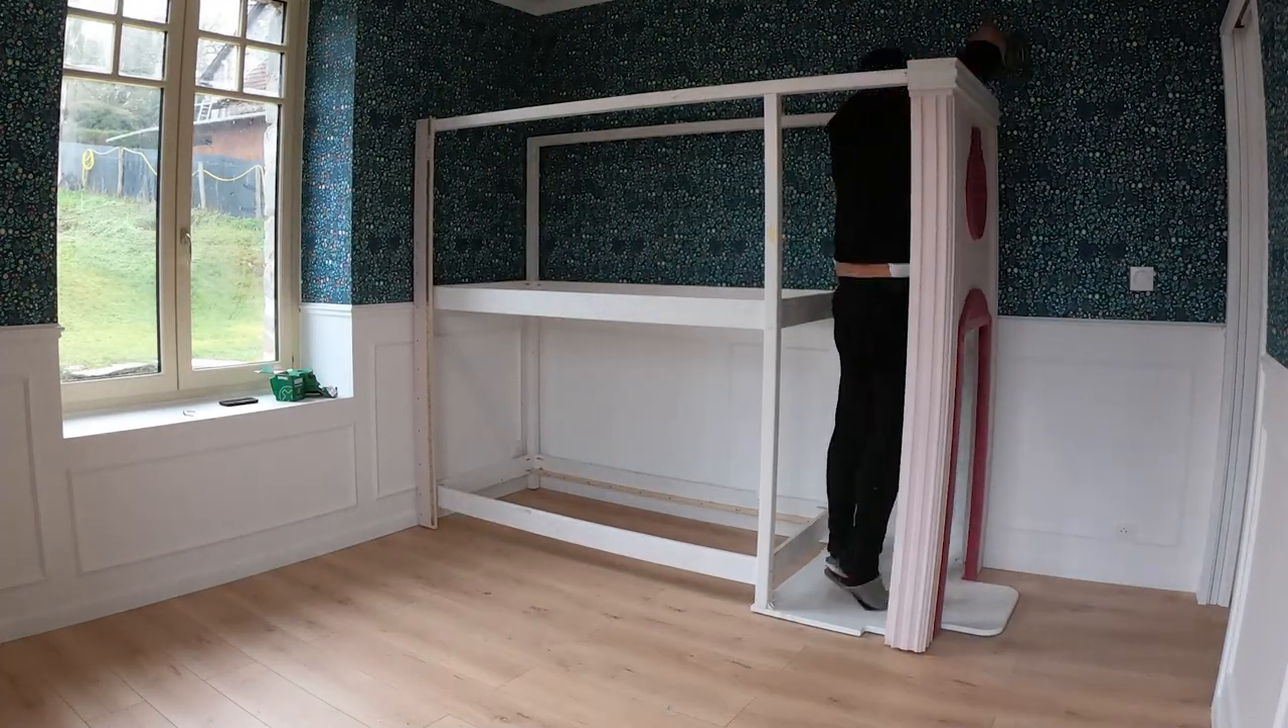Et voilà, la structure est montée. Donc, toute l'ossature du lit.